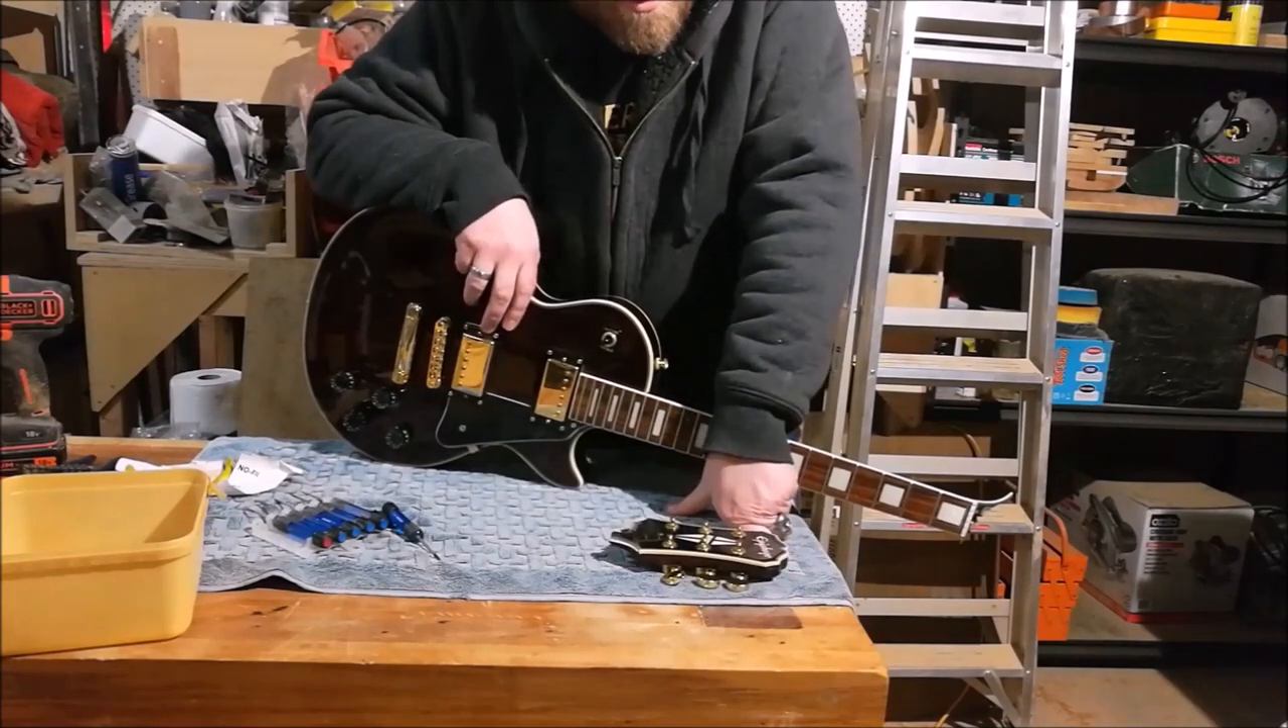Since the last time you saw this guitar, by the way you'll notice the headstock is no longer attached to it.